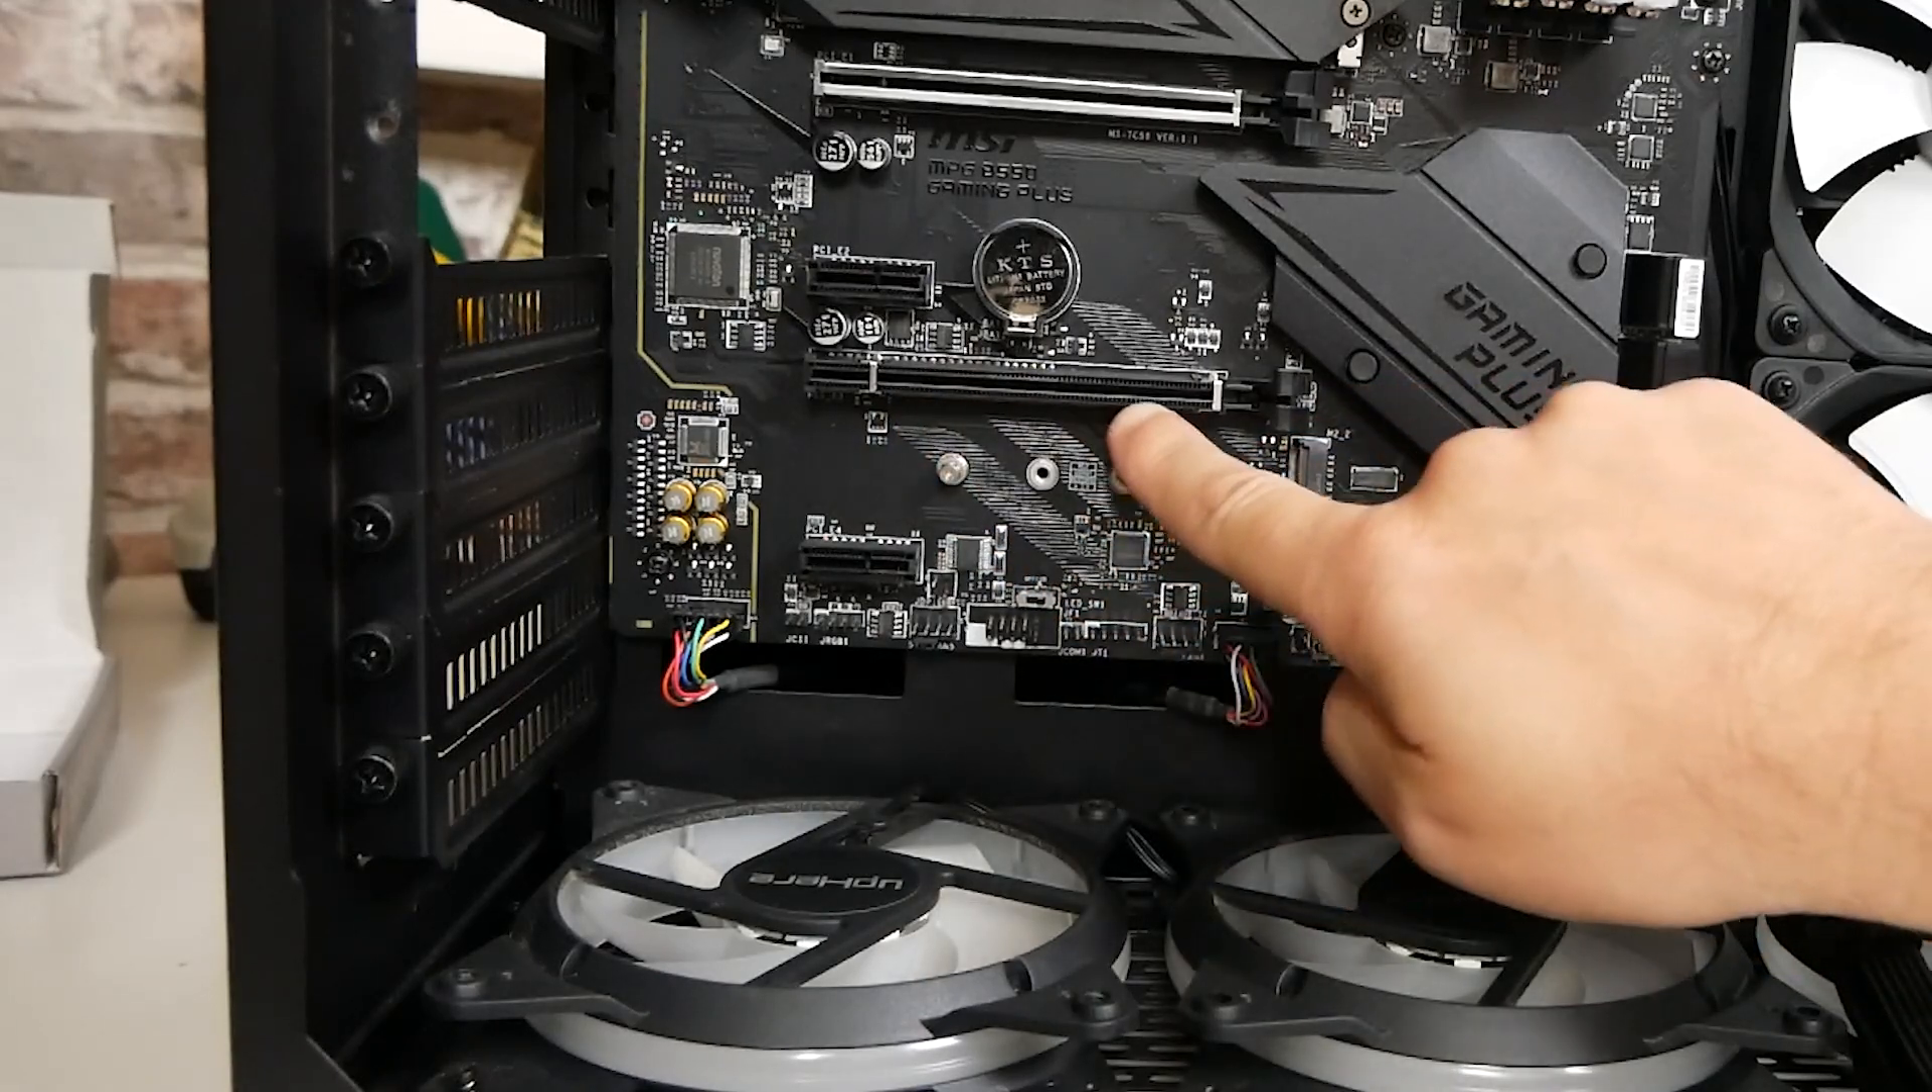Now, as you can see here, I've actually removed the graphics card from the top slot there, just to allow a little bit more light in so we can see what's going on.